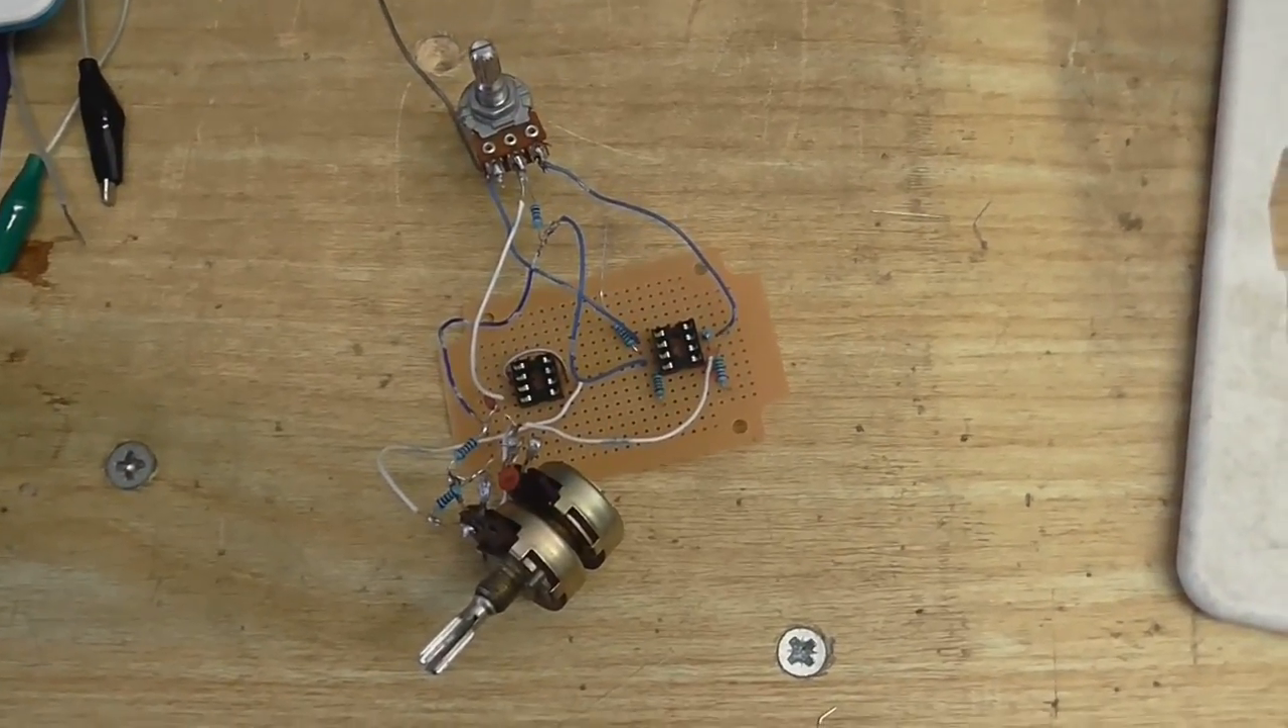I haven't put the chips in yet.